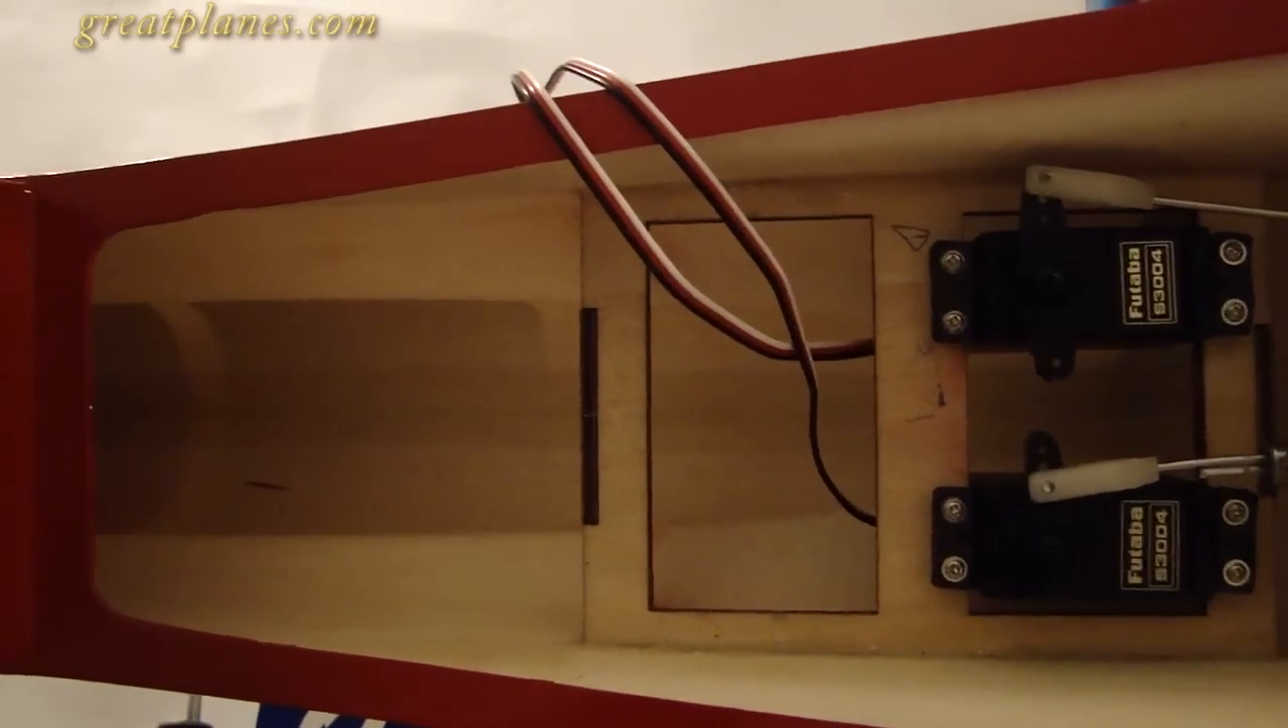We have the elevator and rudder servos installed.